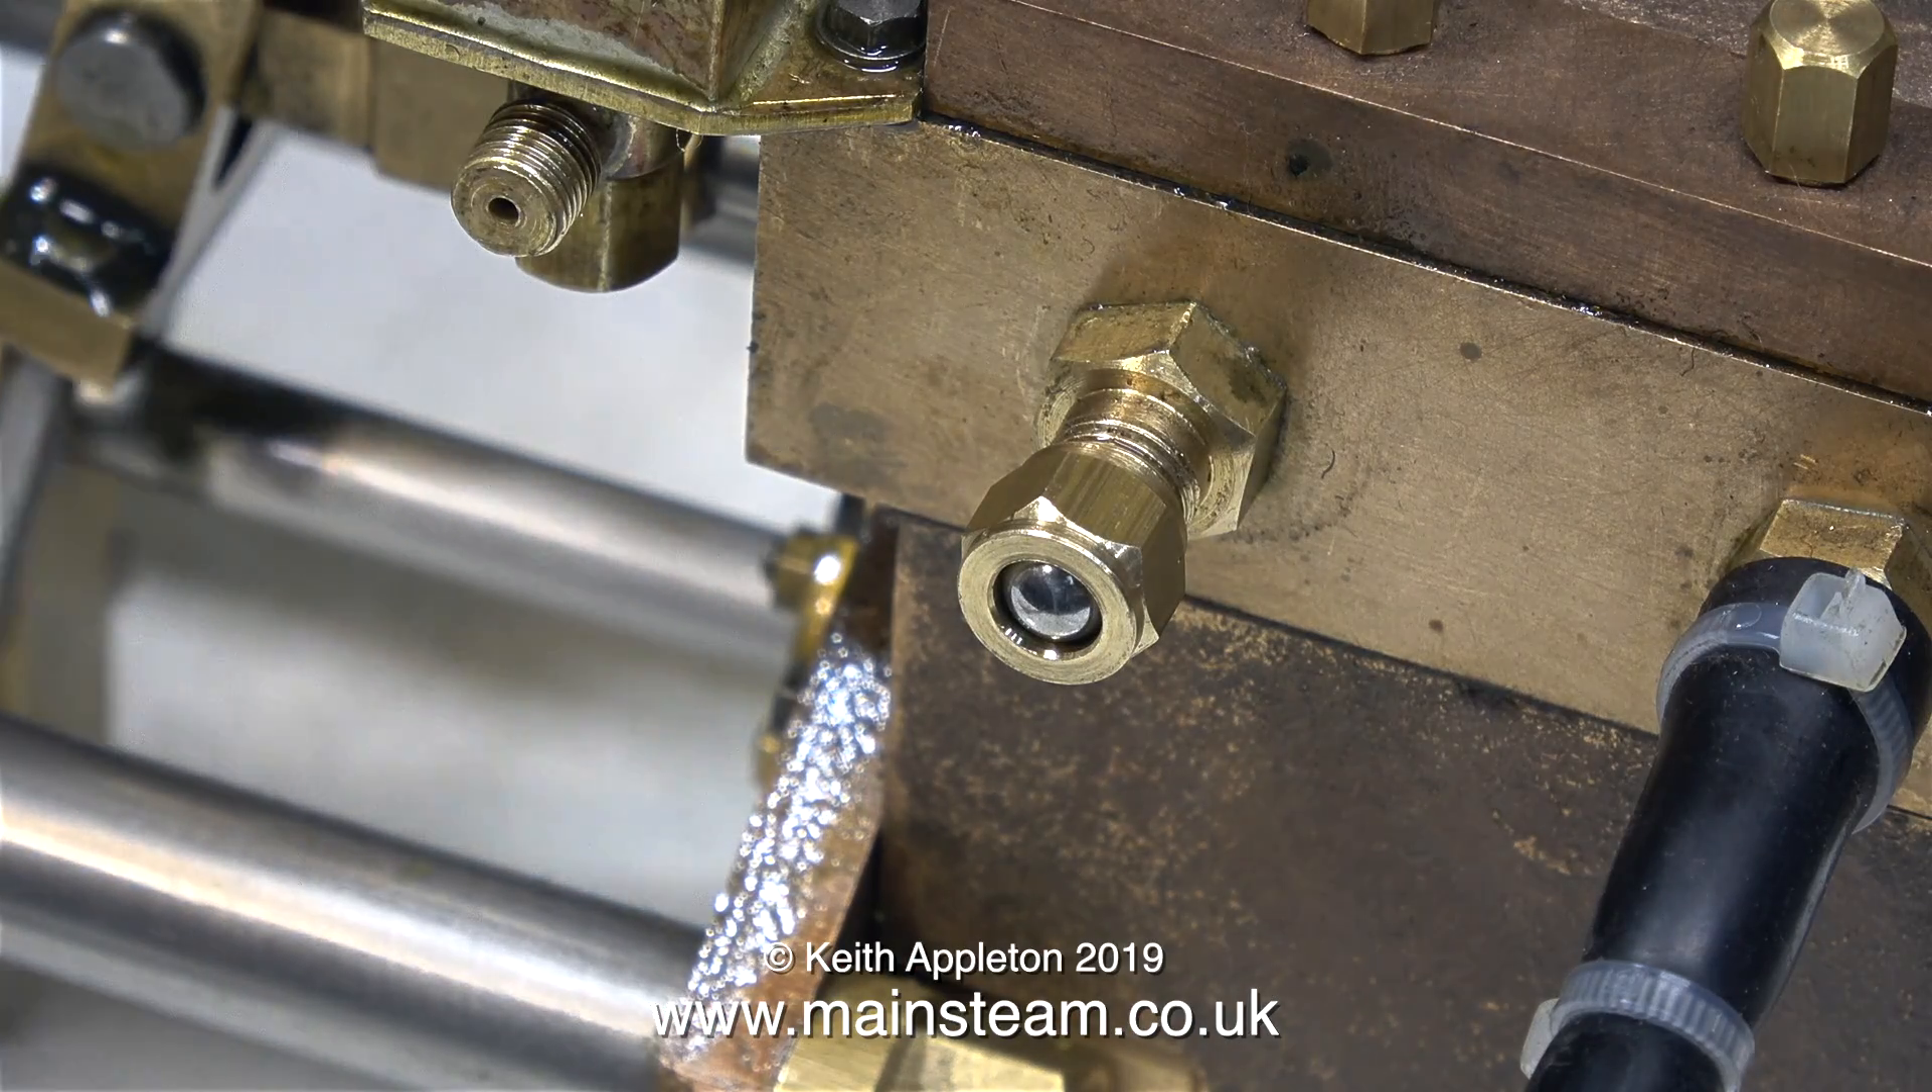I'm using a steel ball inside a union nut to temporarily seal the steam chest, because I've removed the pipe so I can see what the lubricator's doing.